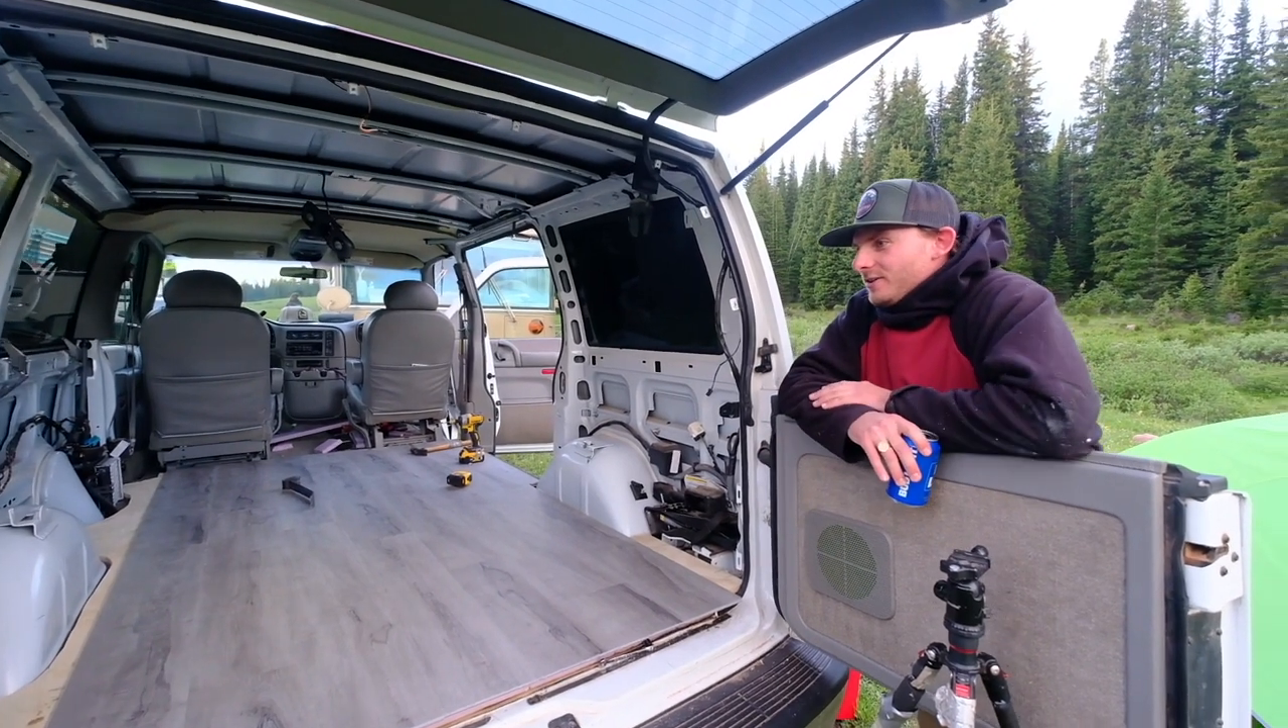Well, we took all the seats out, carpet, and all the trim, all the paneling.